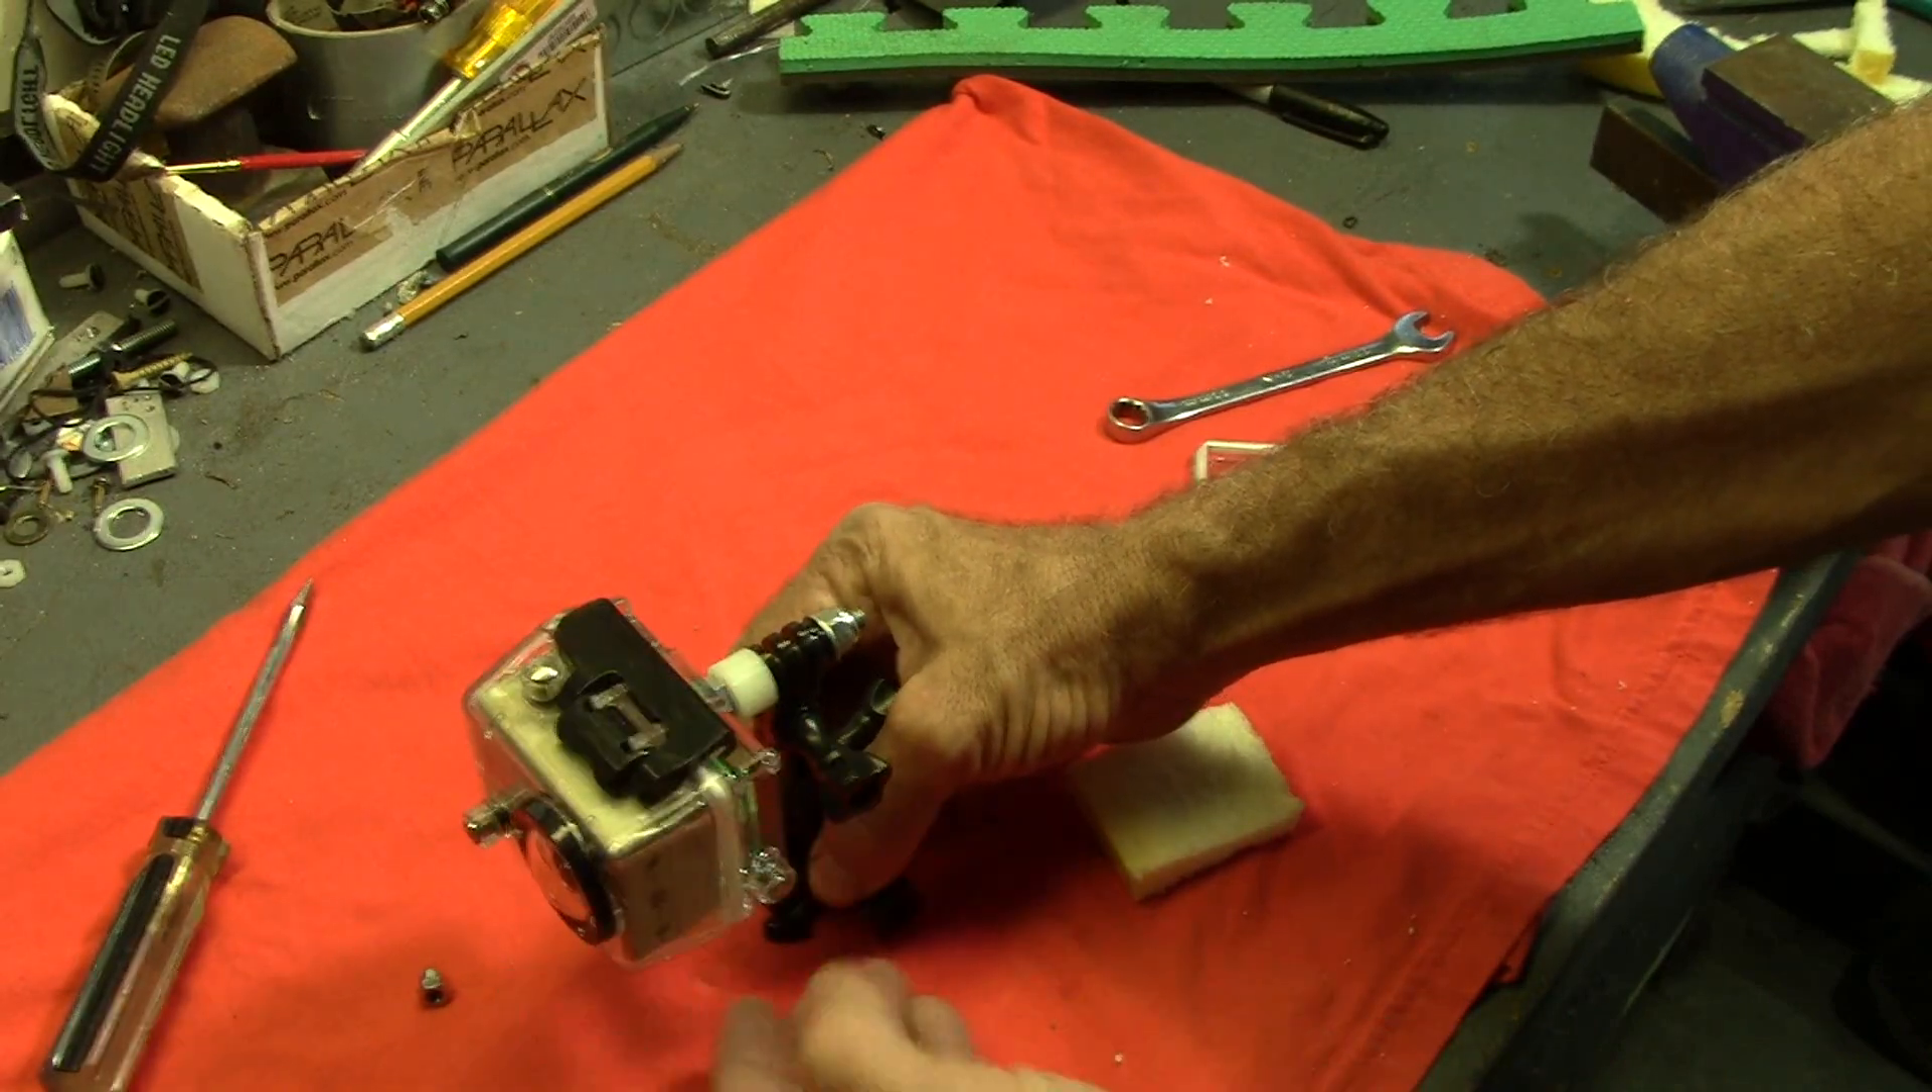There it is. One GoPro mounted up, ready to swivel.